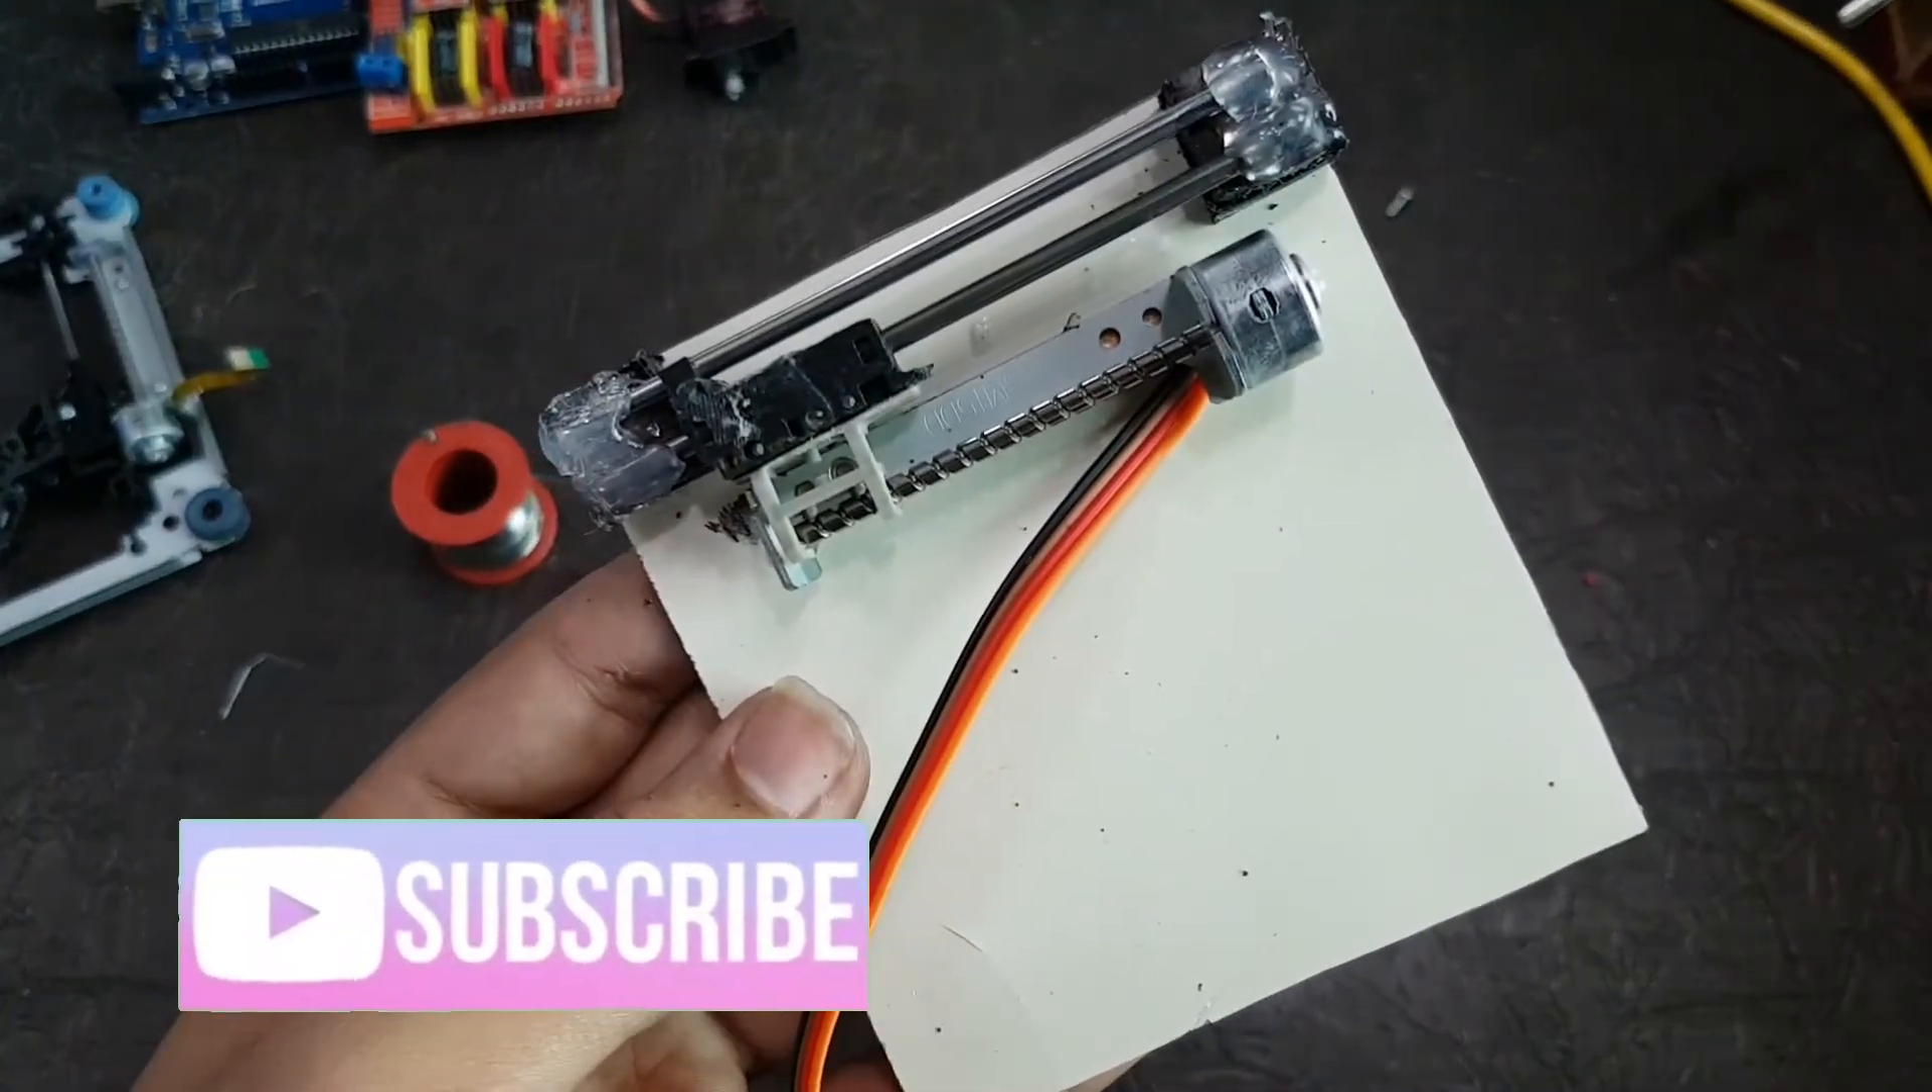I have attached that stepper motor to the aluminum composite sheet.